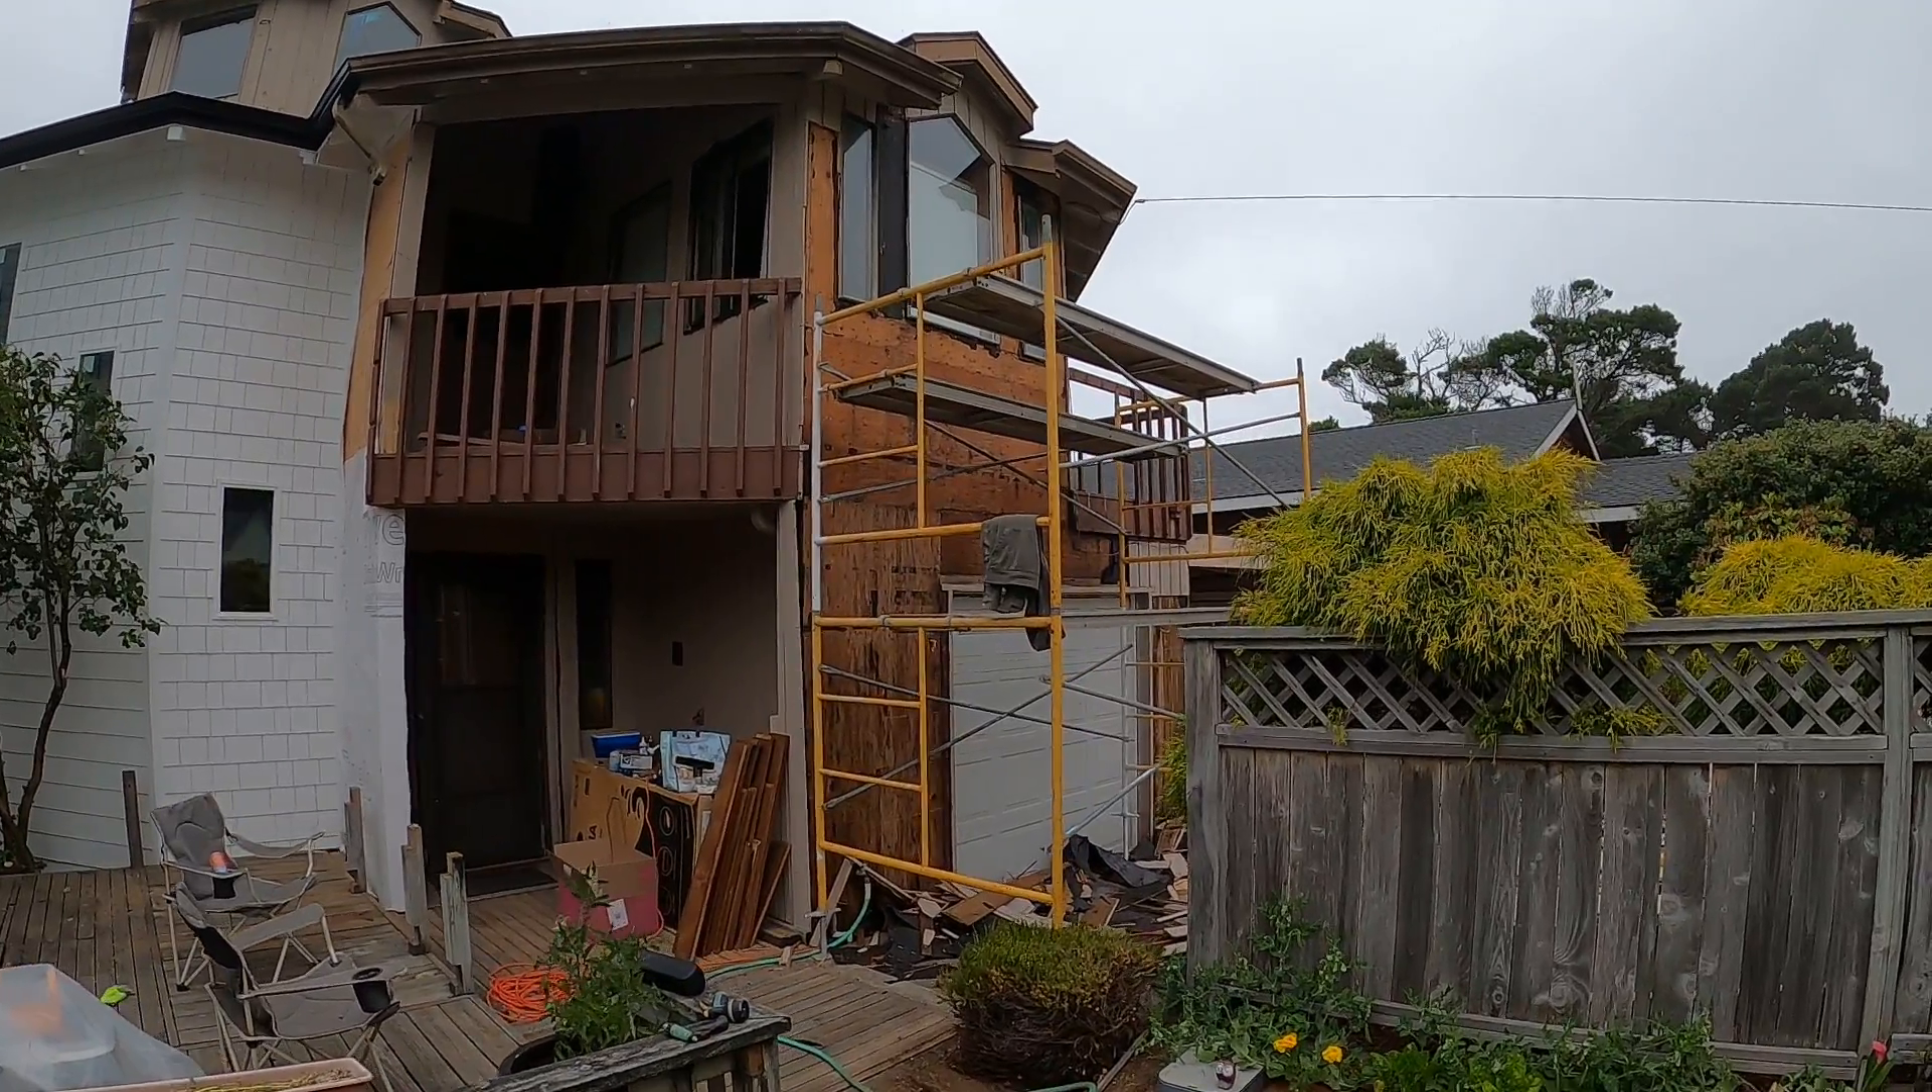We tore off almost all the siding off this front part.